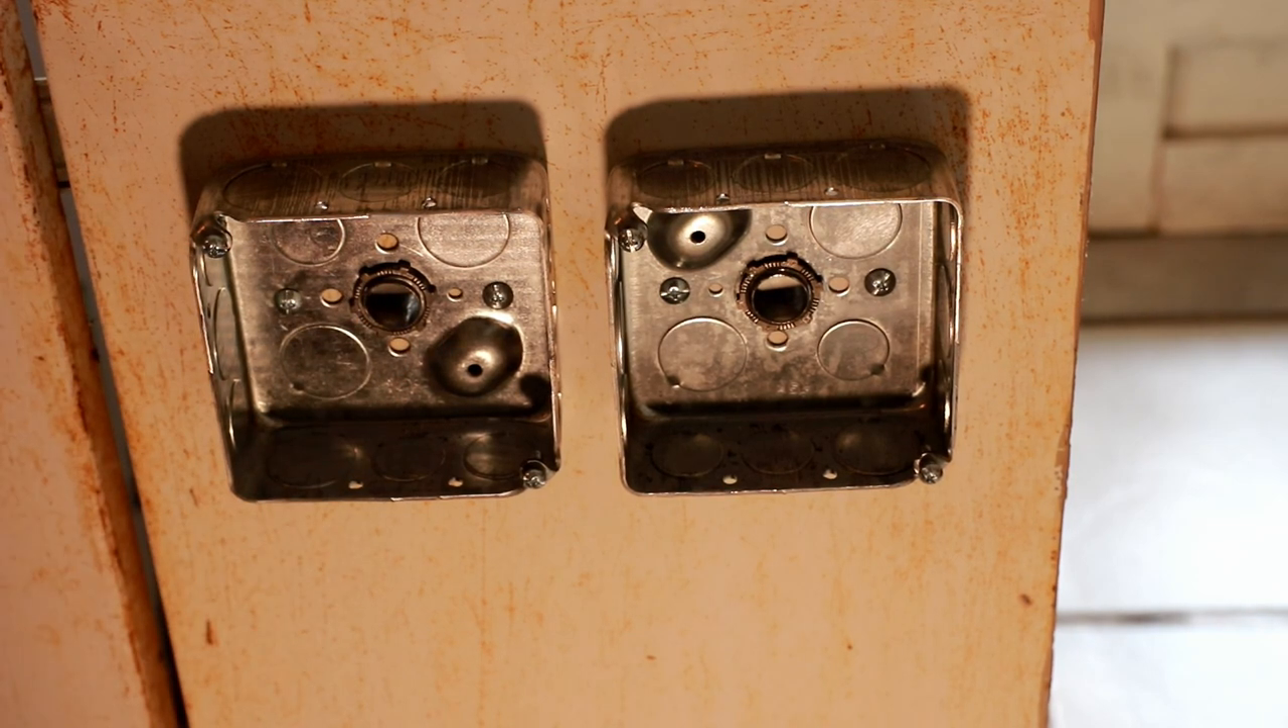So I've installed the Romex clamps or NM non-metallic clamps as they're otherwise known in these holes that I've drilled in the side of the enclosure.